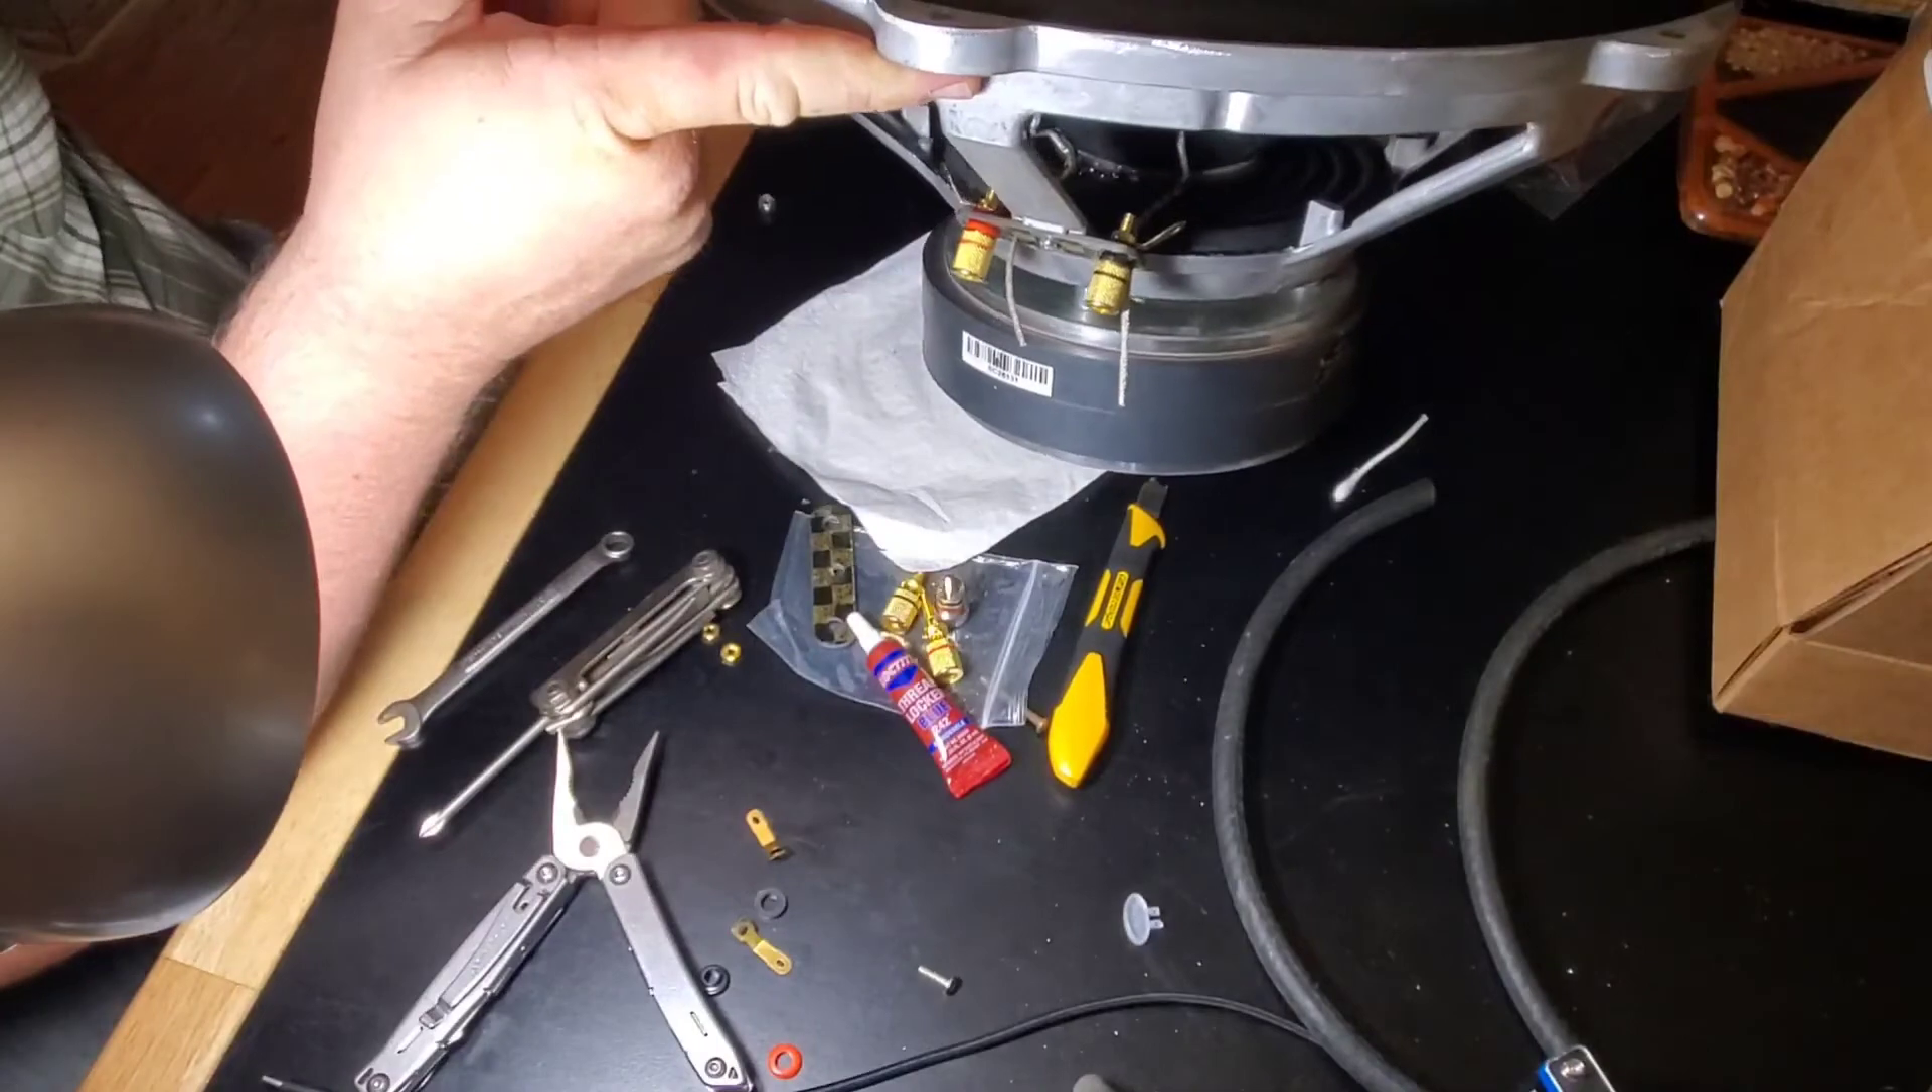So we got the terminals on.